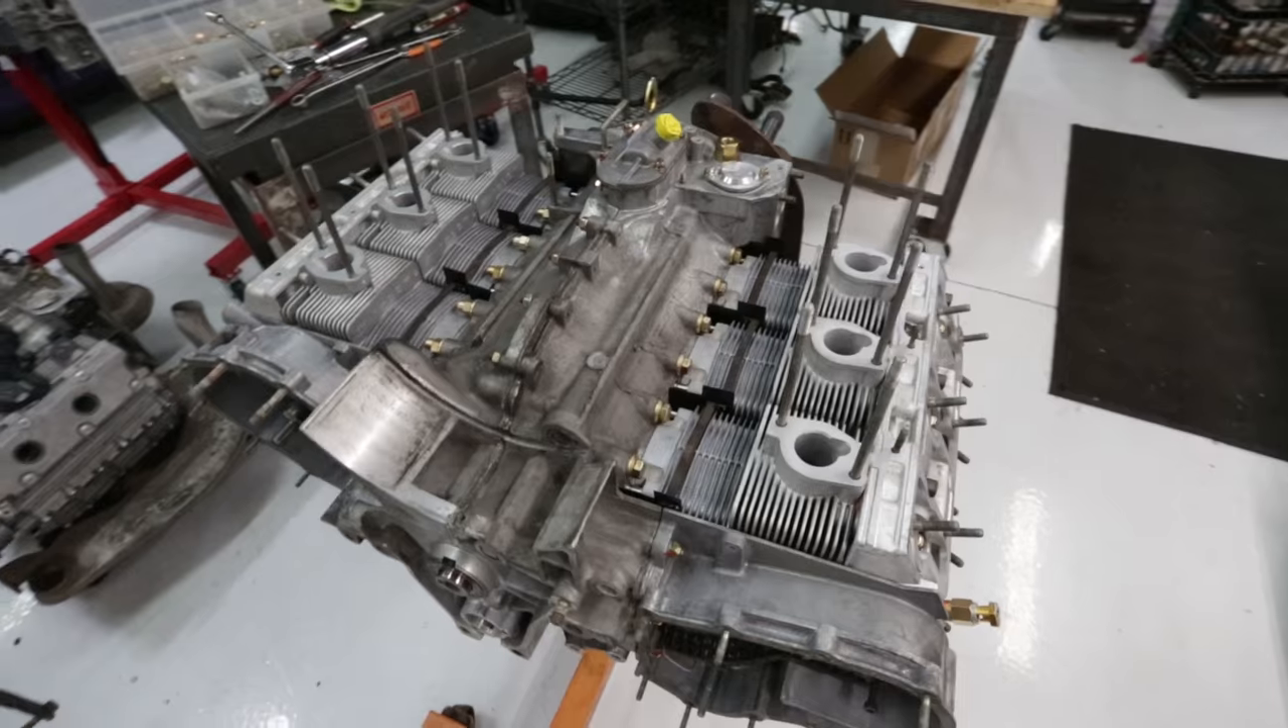It's official. We've got ourselves a full long block assembled and ready to go.